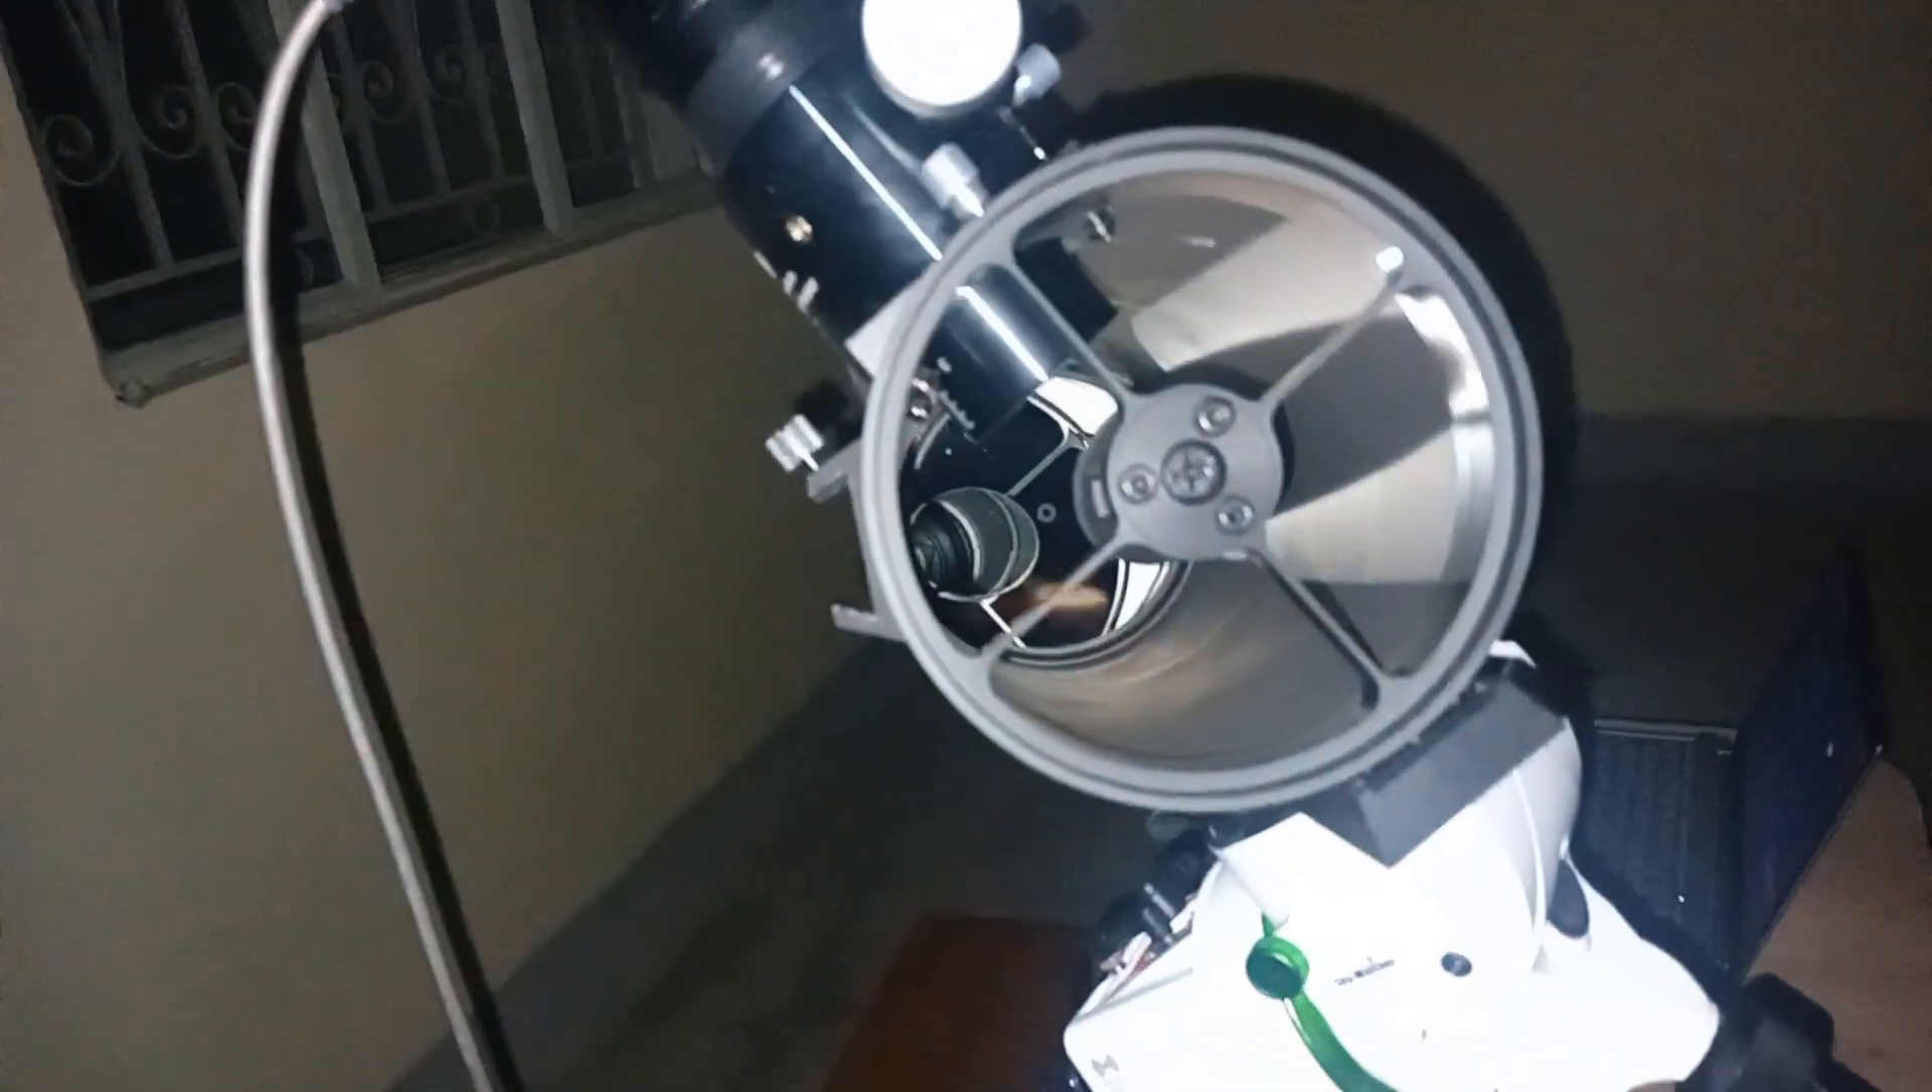As you can see there's a bit of draw tube sticking out and i may chop it off because it's blocking a bit of the mirror.